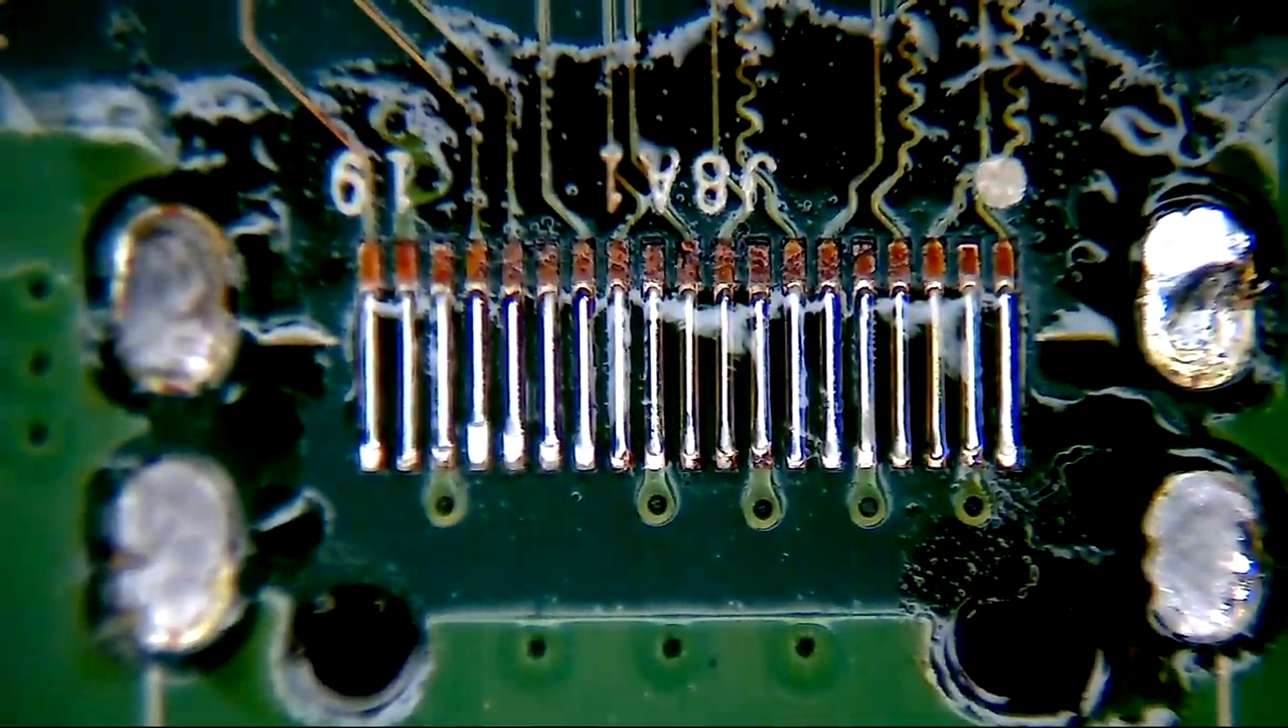So, we have our HDMI ports now out of our board.